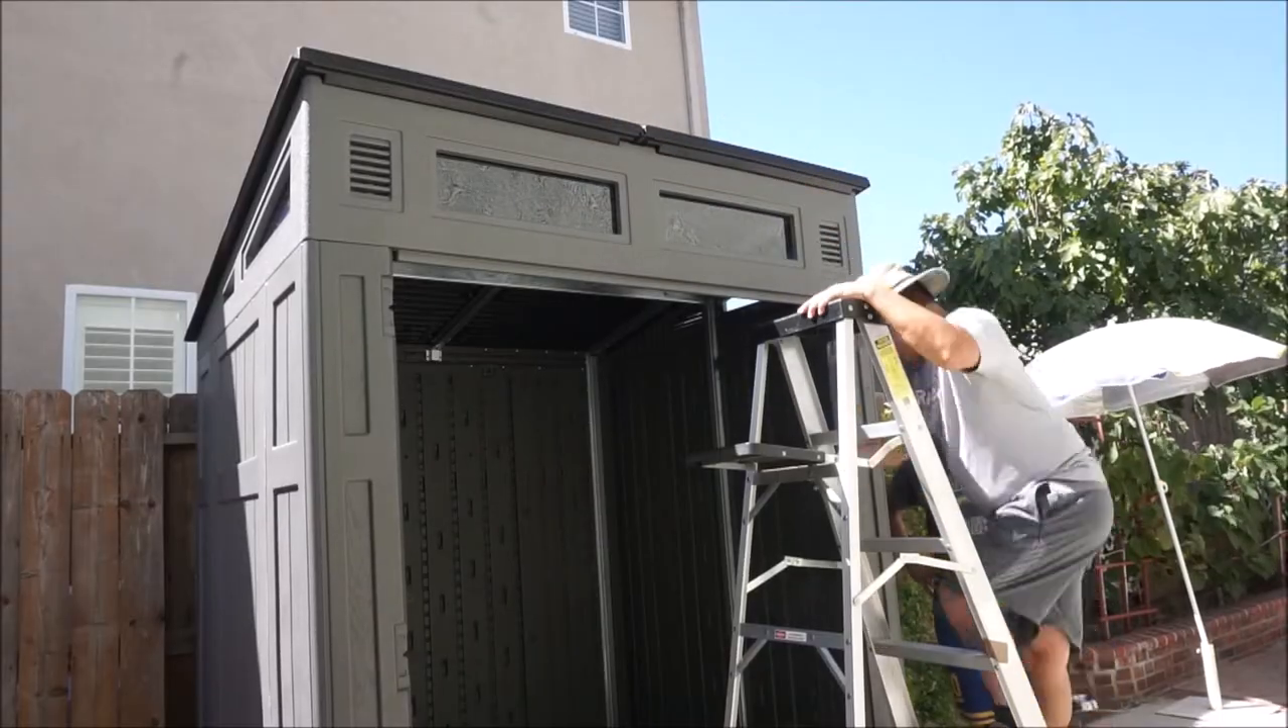I can see the whole picture already. All we need is to tighten everything and put in the door and it will be all done.